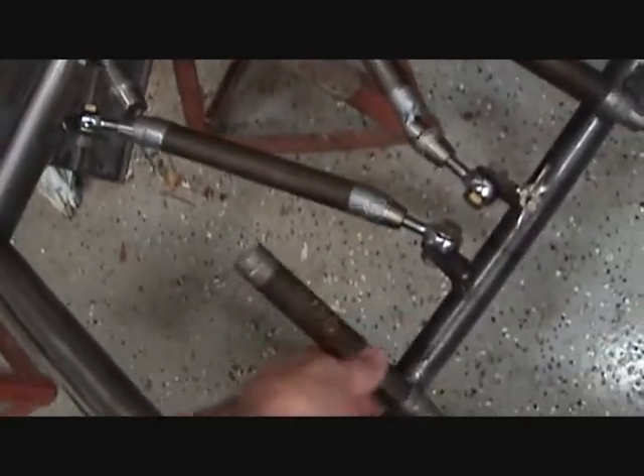I've got the four link hung on the front but it's kind of falling apart here. You can see my tube here is a little bit disconnected.